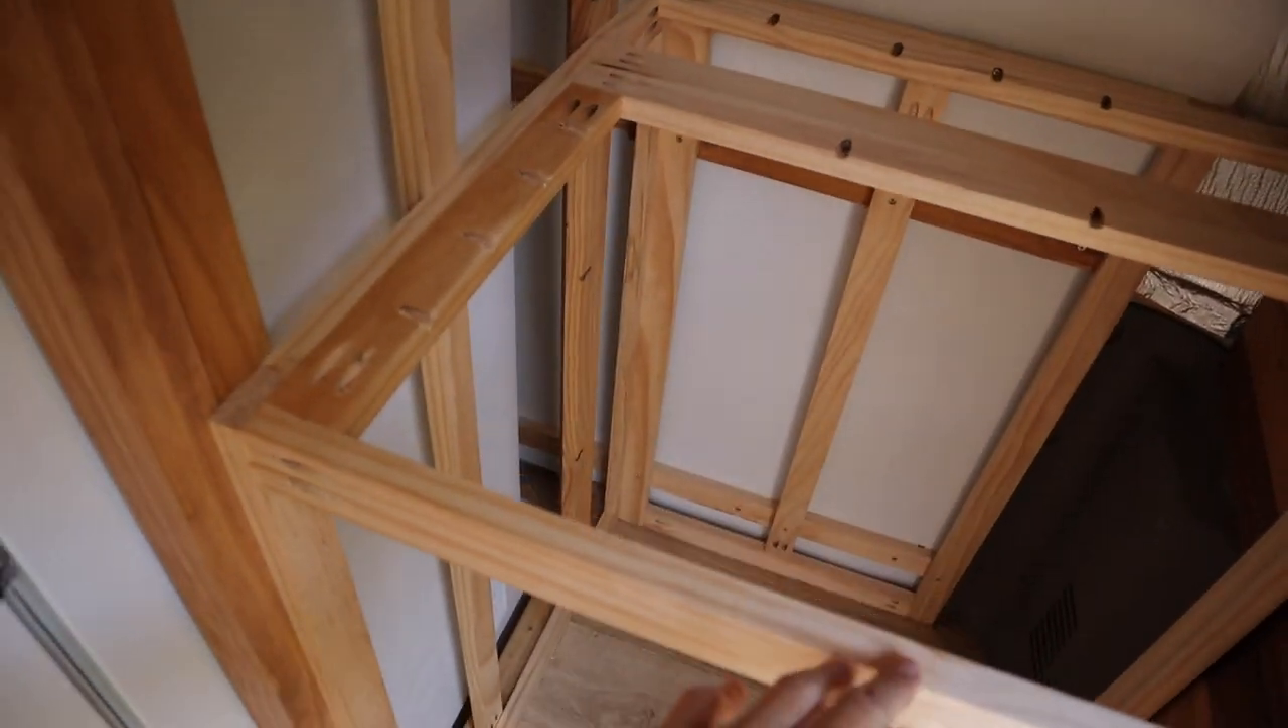This is as far as i got yesterday just the basic bottom section of the cabinet frame done.